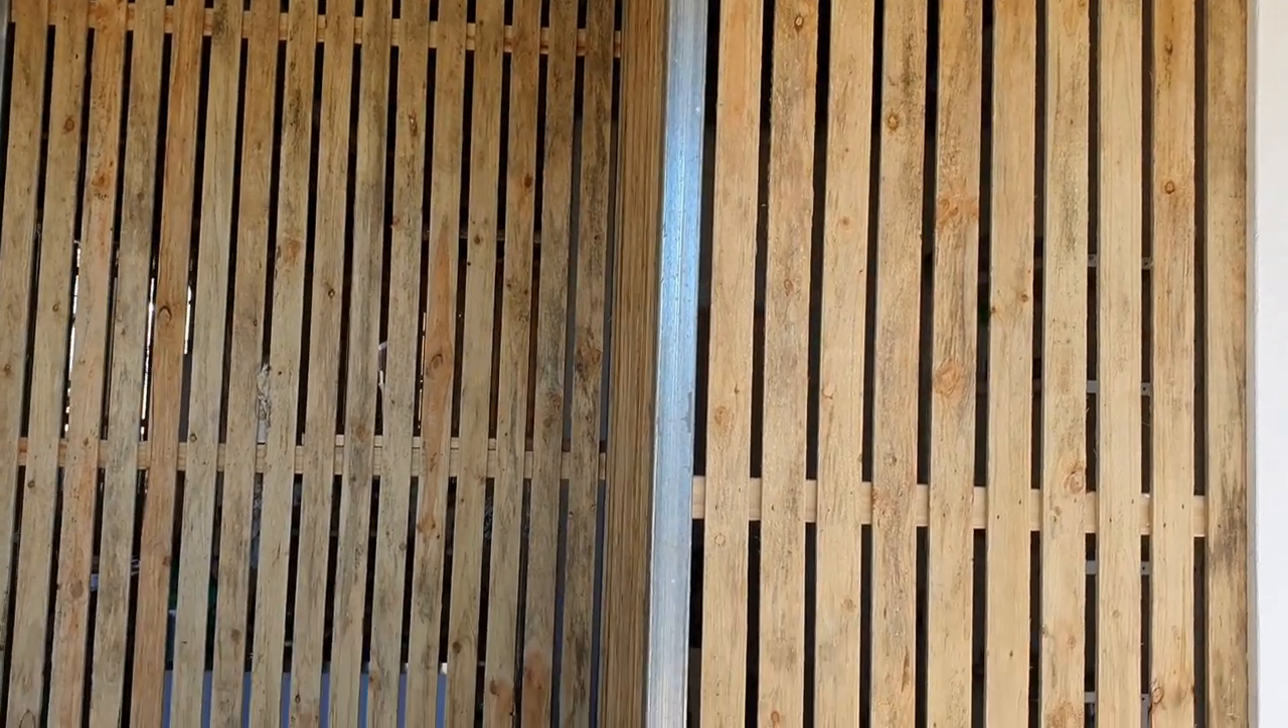So as you can see from behind me, we've got all the battens on. So the place is now secure.